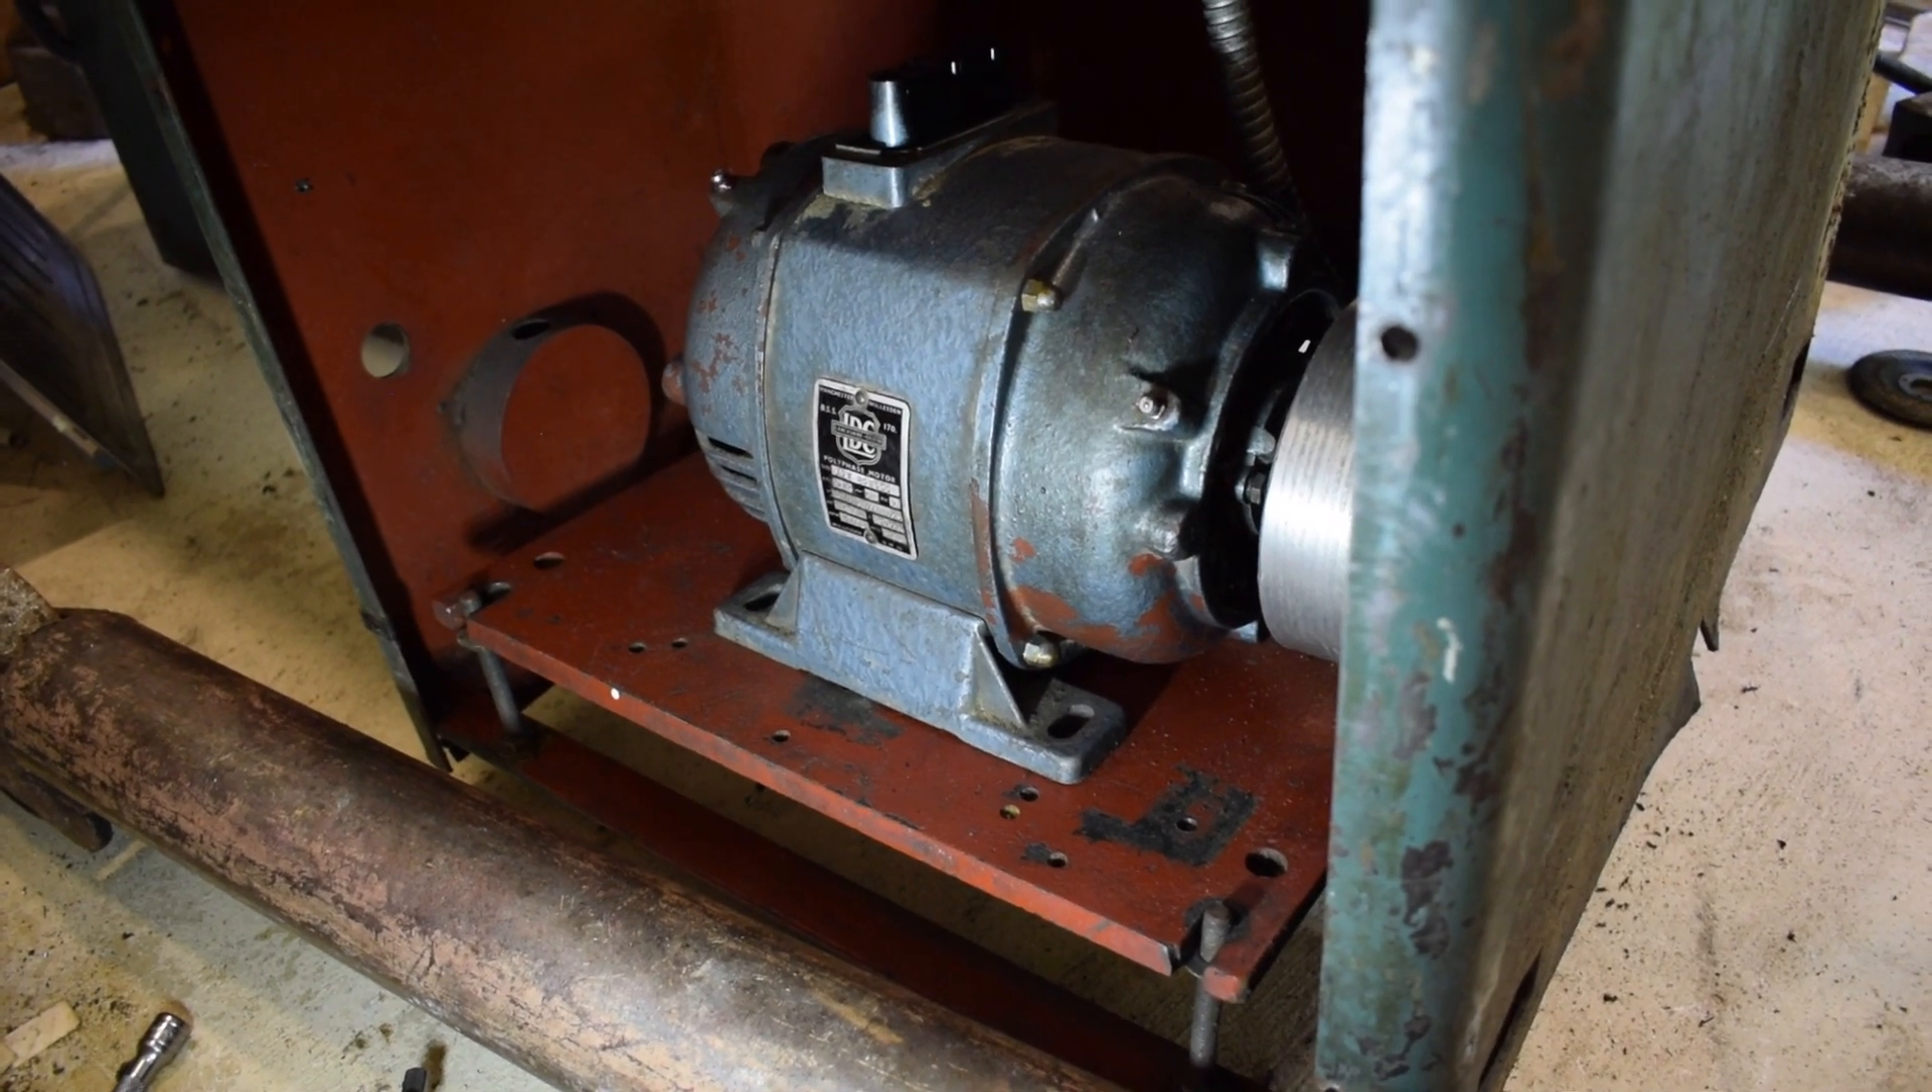That's the motor back in now or back on the plate now I just need to bolt it down.